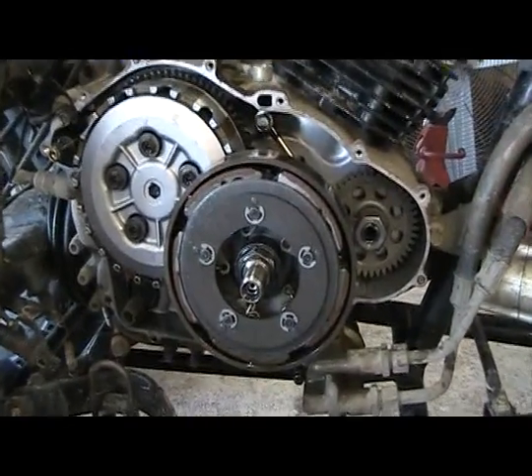Alright, now we have the clutch cover off.